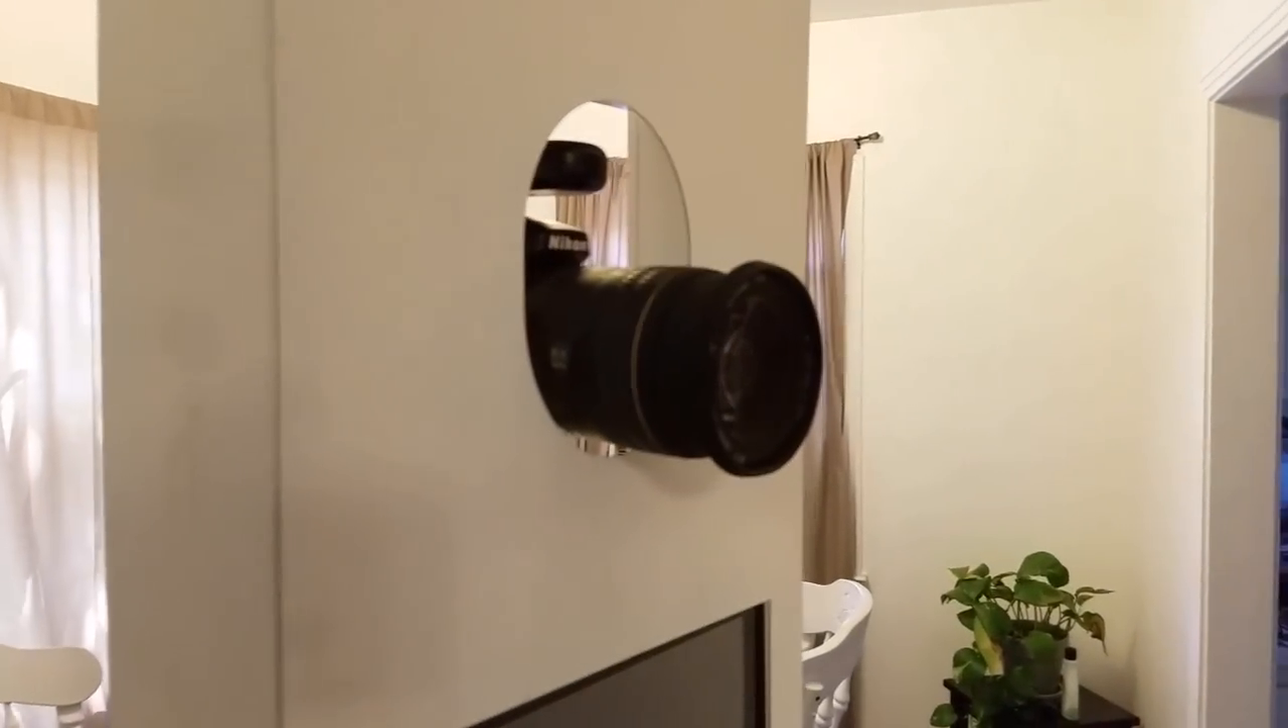You can see that it sticks out a good amount.